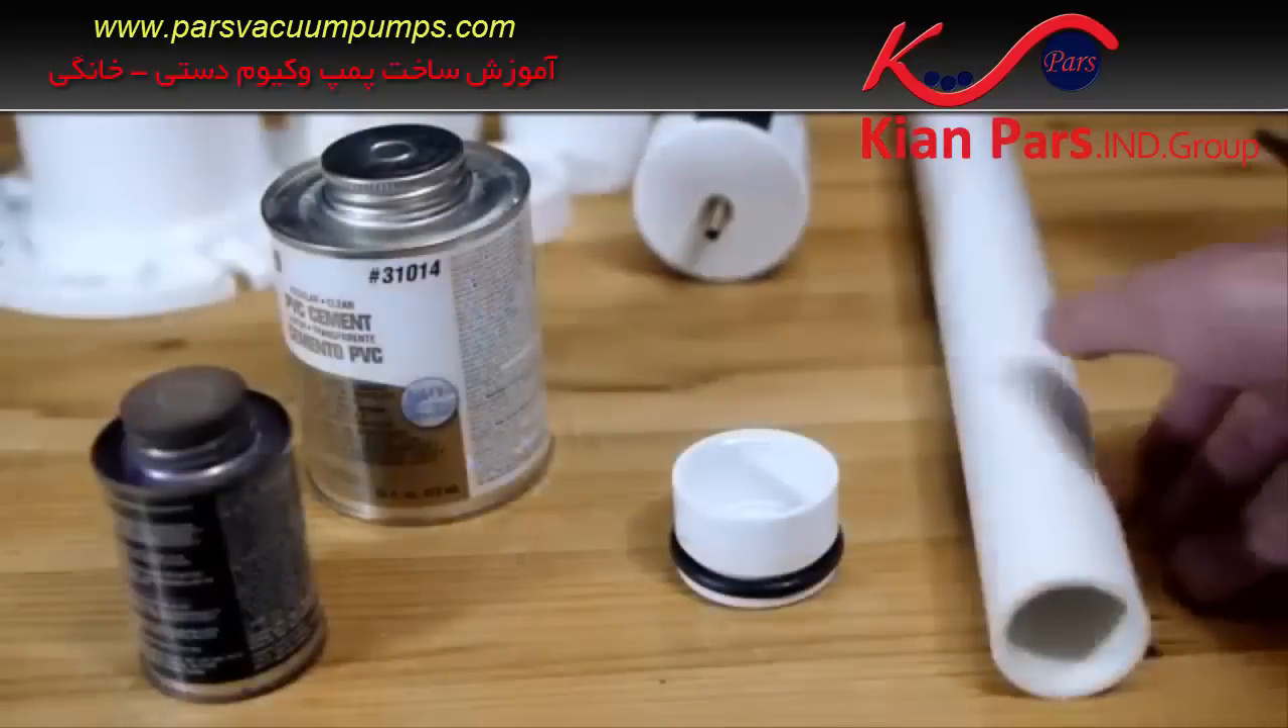Once the O-ring has been snapped into the groove, the piston is complete and it can be mounted to the pump shaft which is a 20 inch length of inch and a quarter PVC pipe.